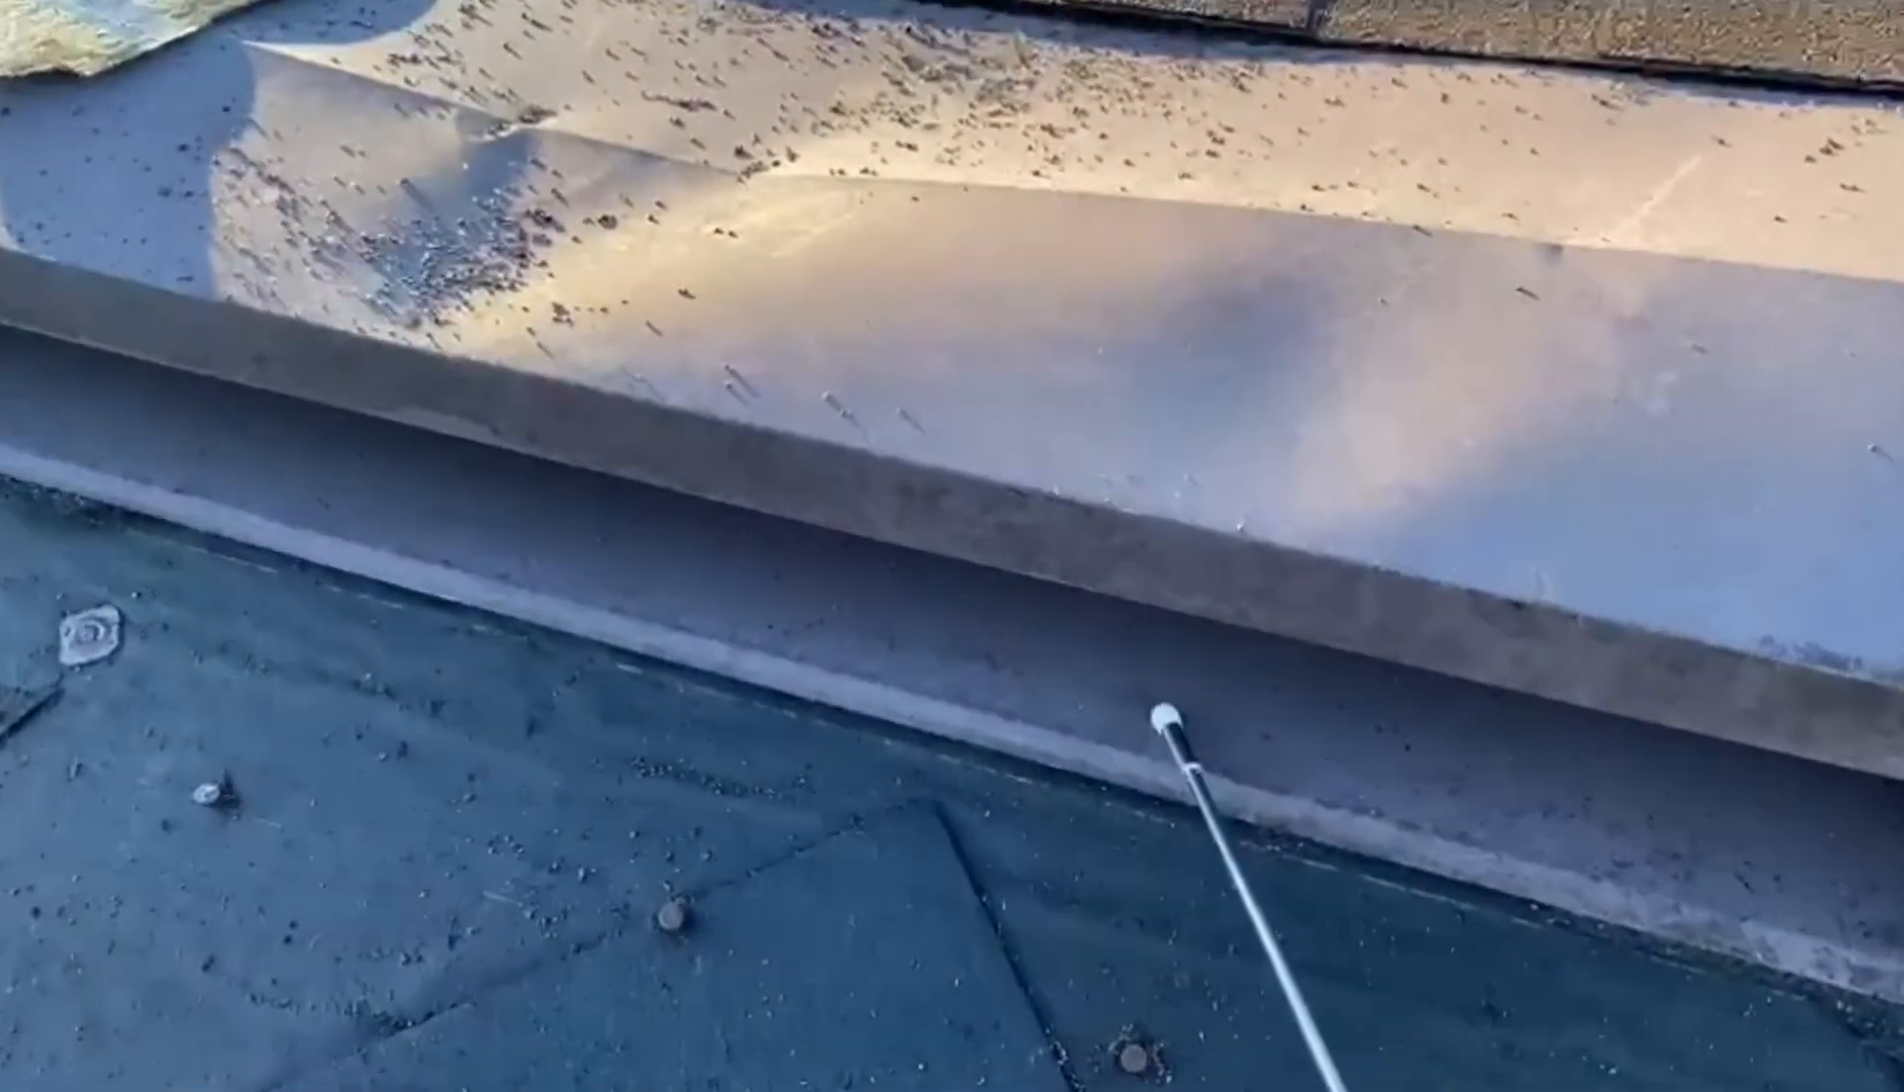We've got this roof pretty much all torn off getting ready to pull all these nails.